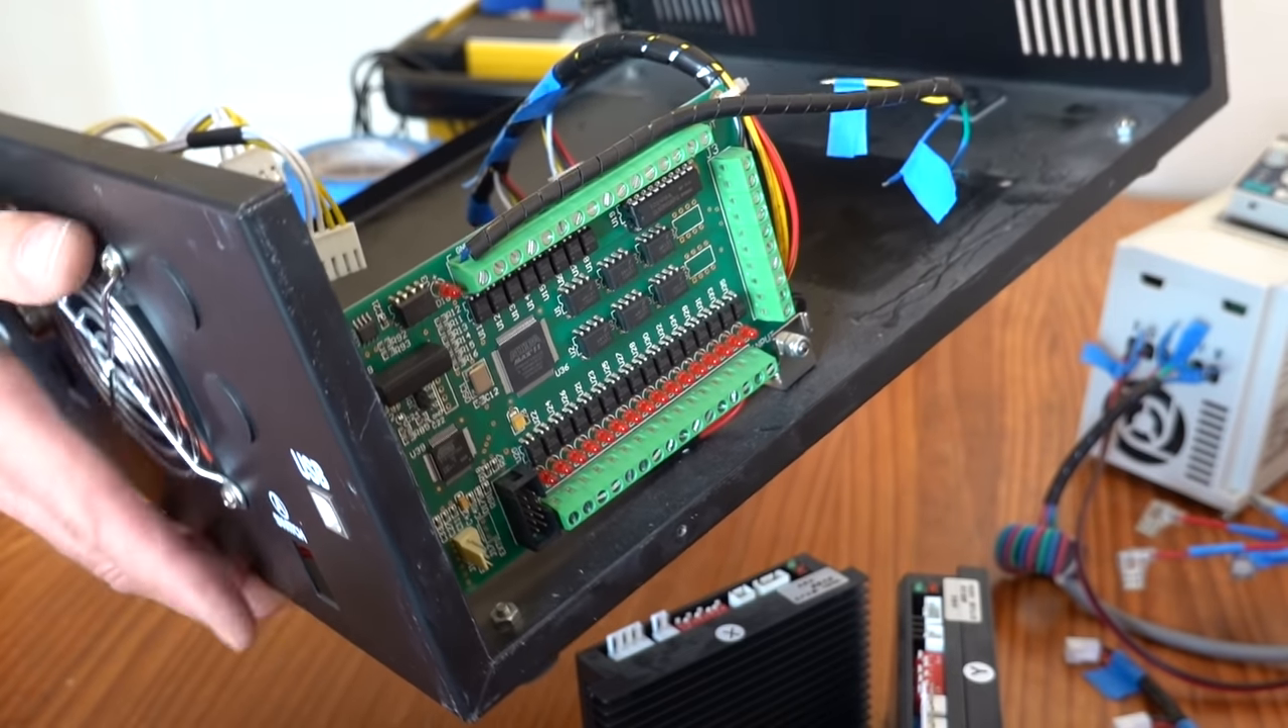The only thing left in the old control box is the Mach3 interface card which is no longer needed.